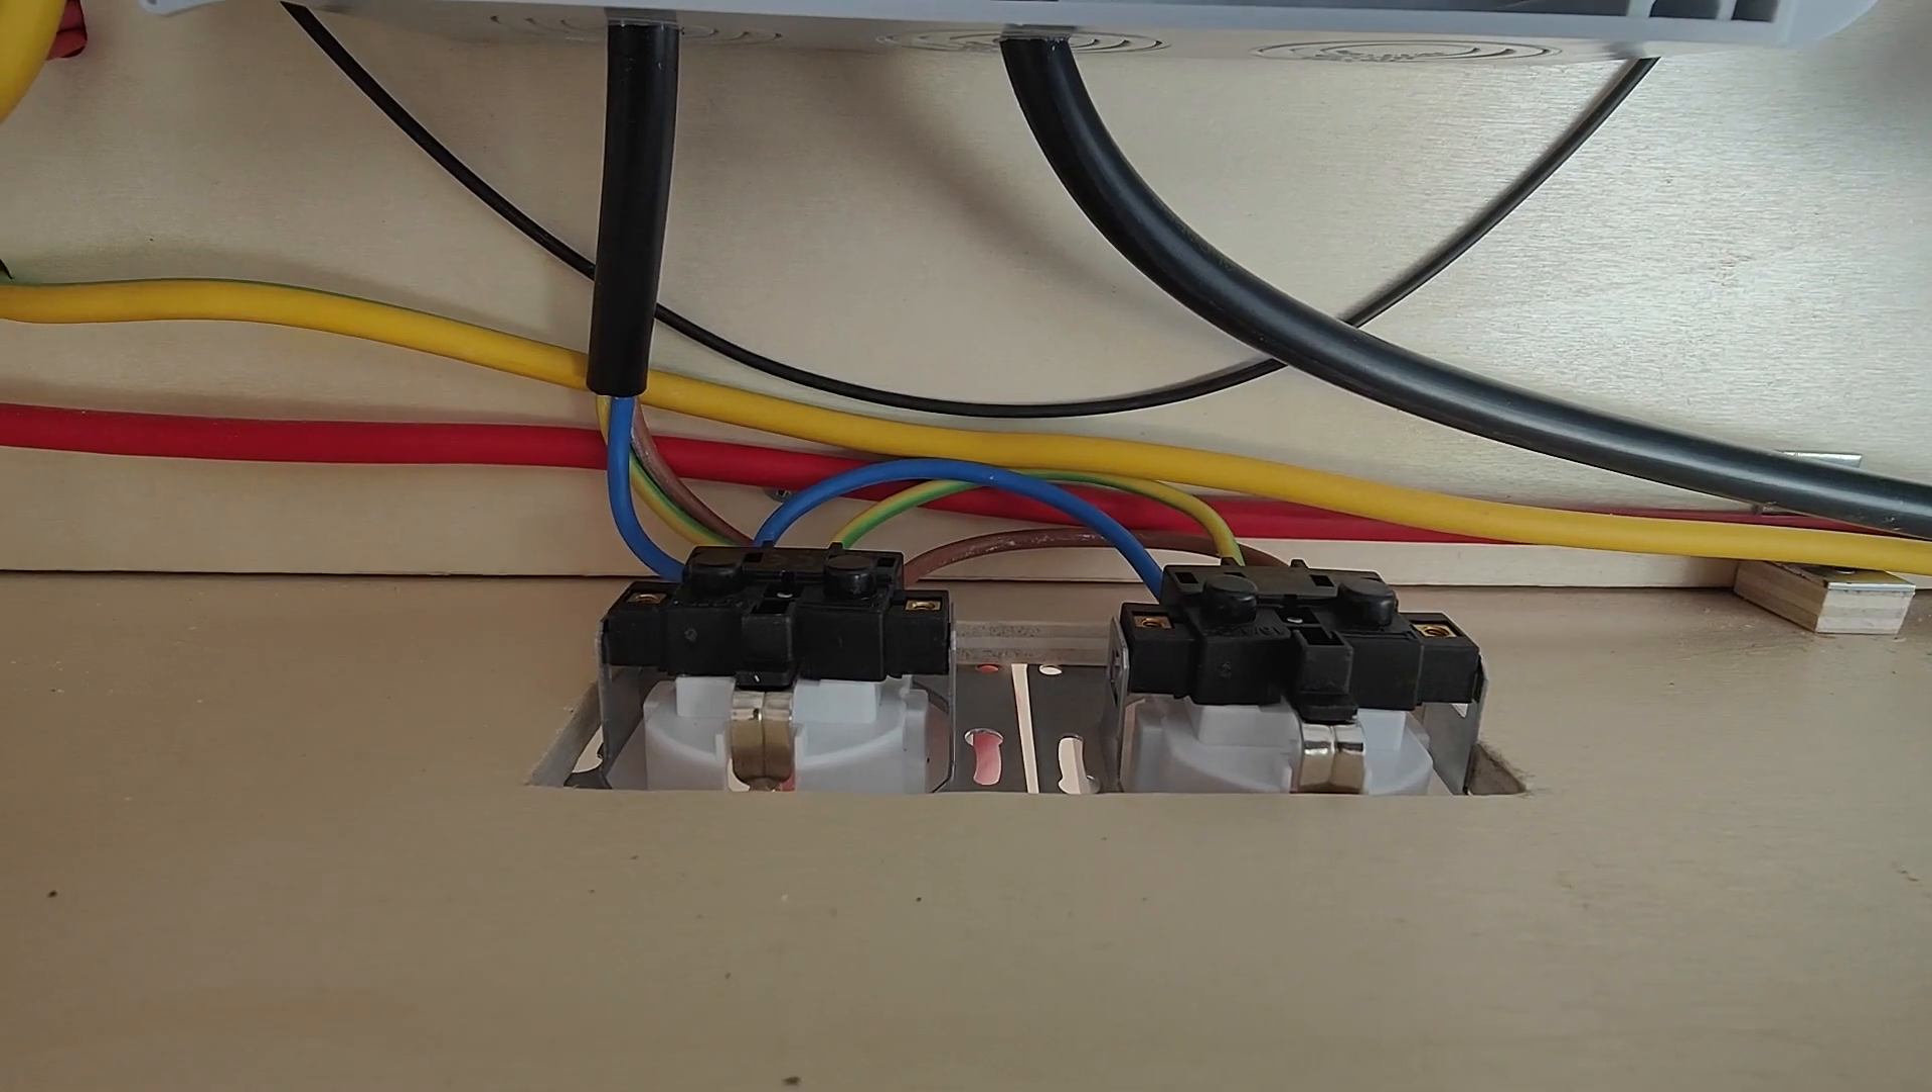Okay guys, I've wired up the first couple of sockets, or the first double socket.